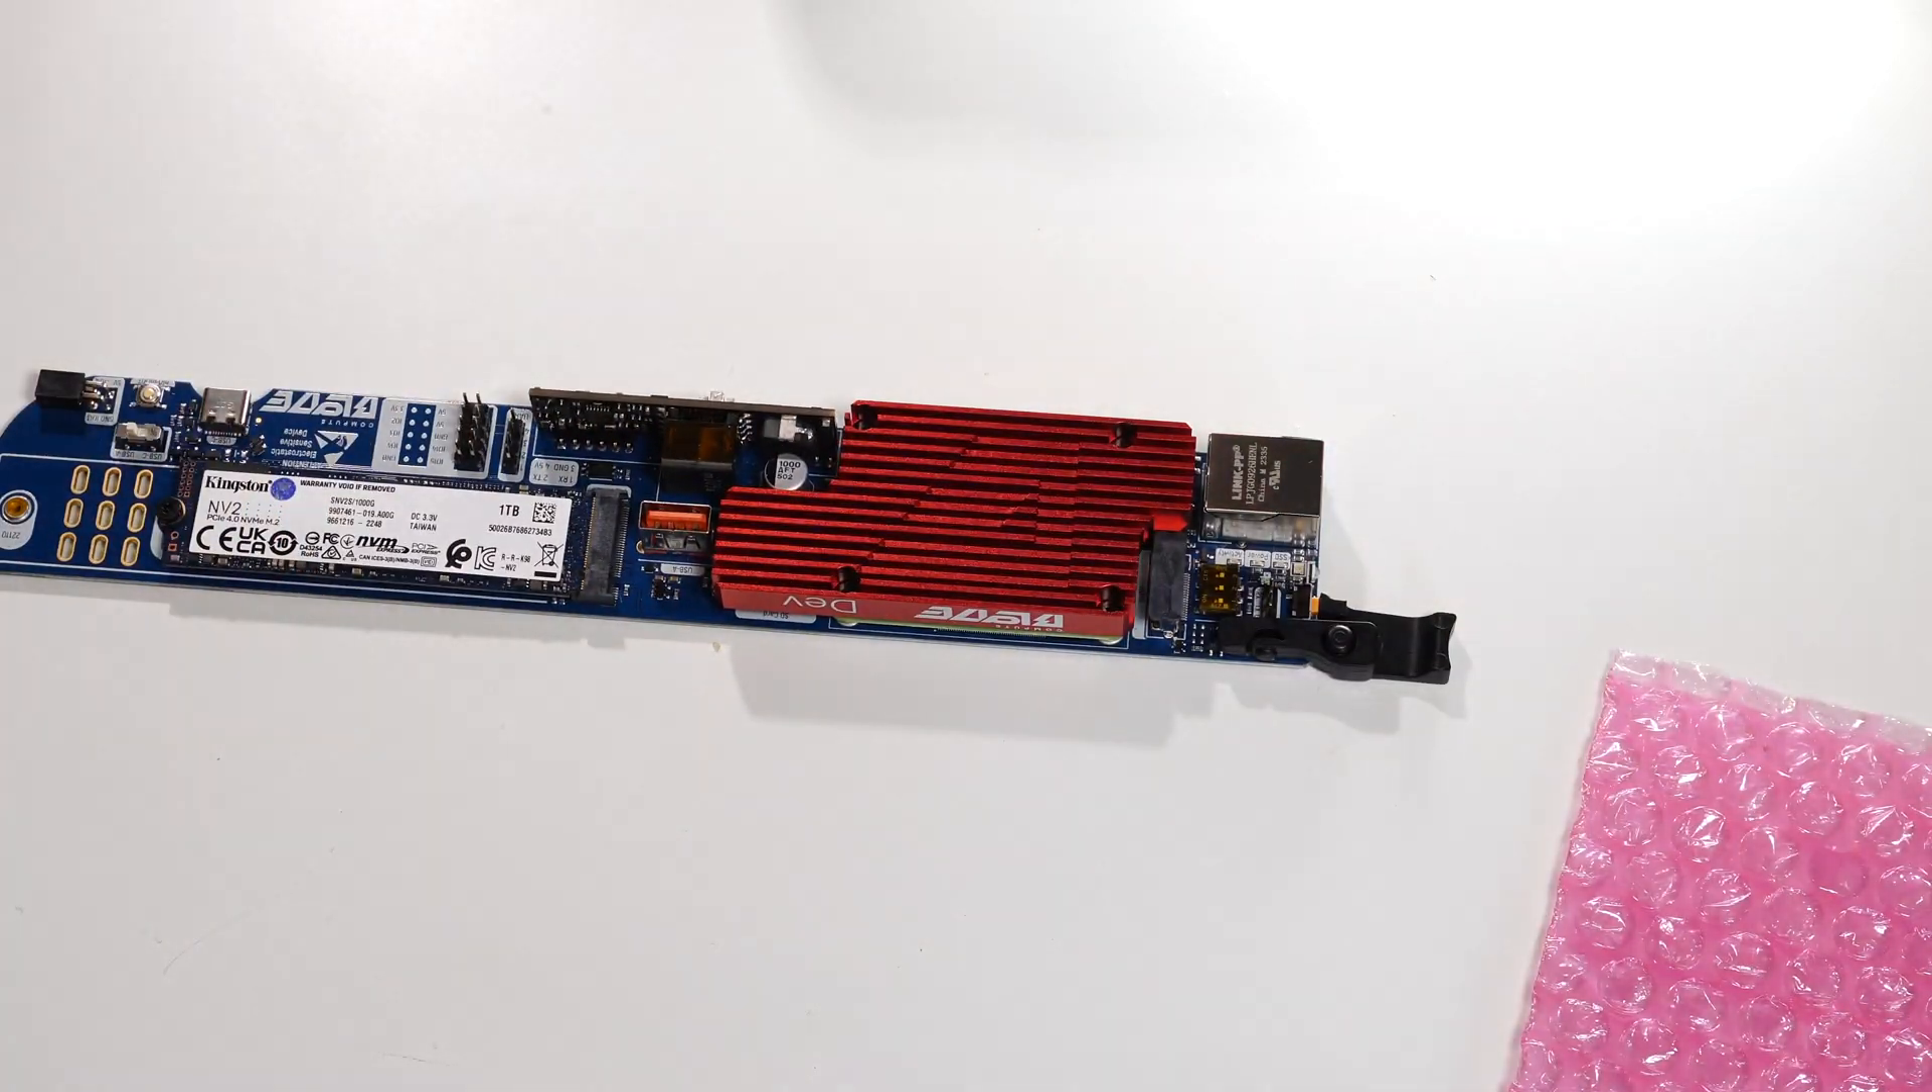And just like that we have a fully assembled compute blade.